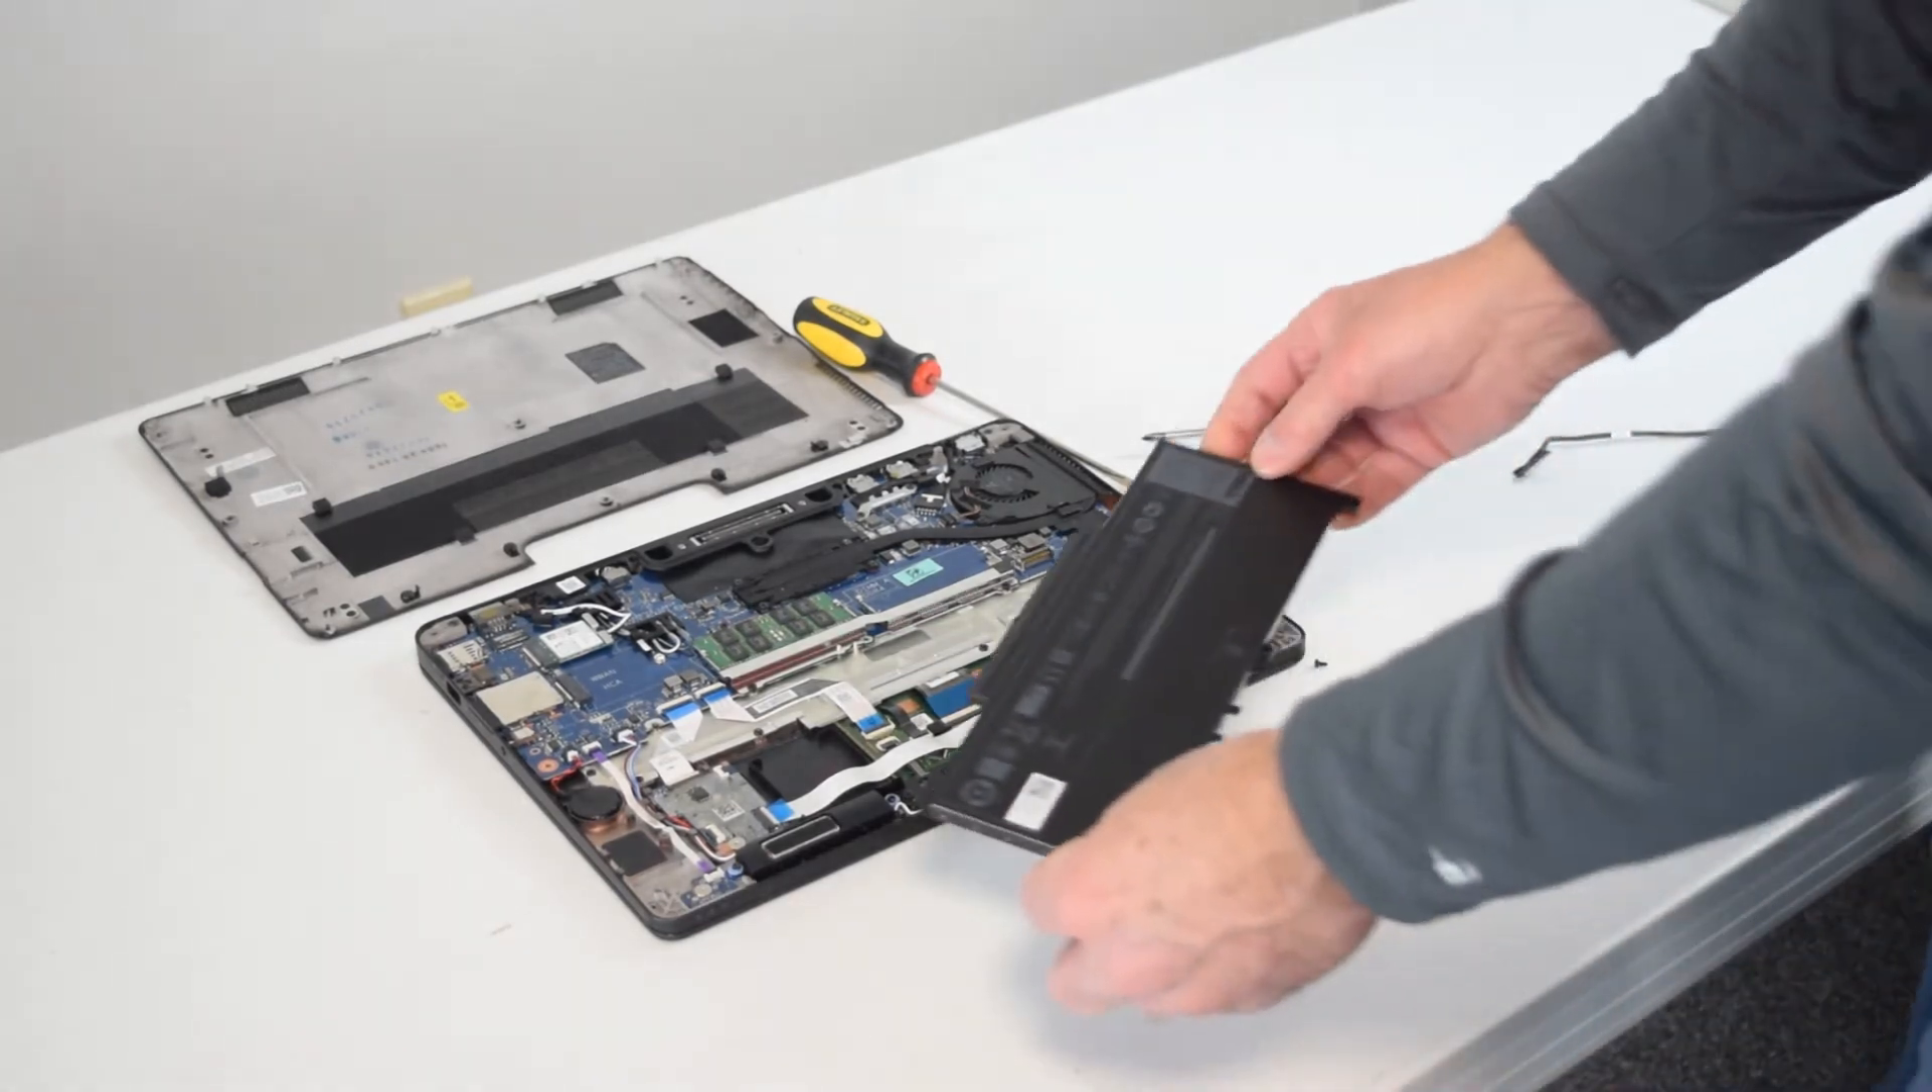Okay you got the battery out.